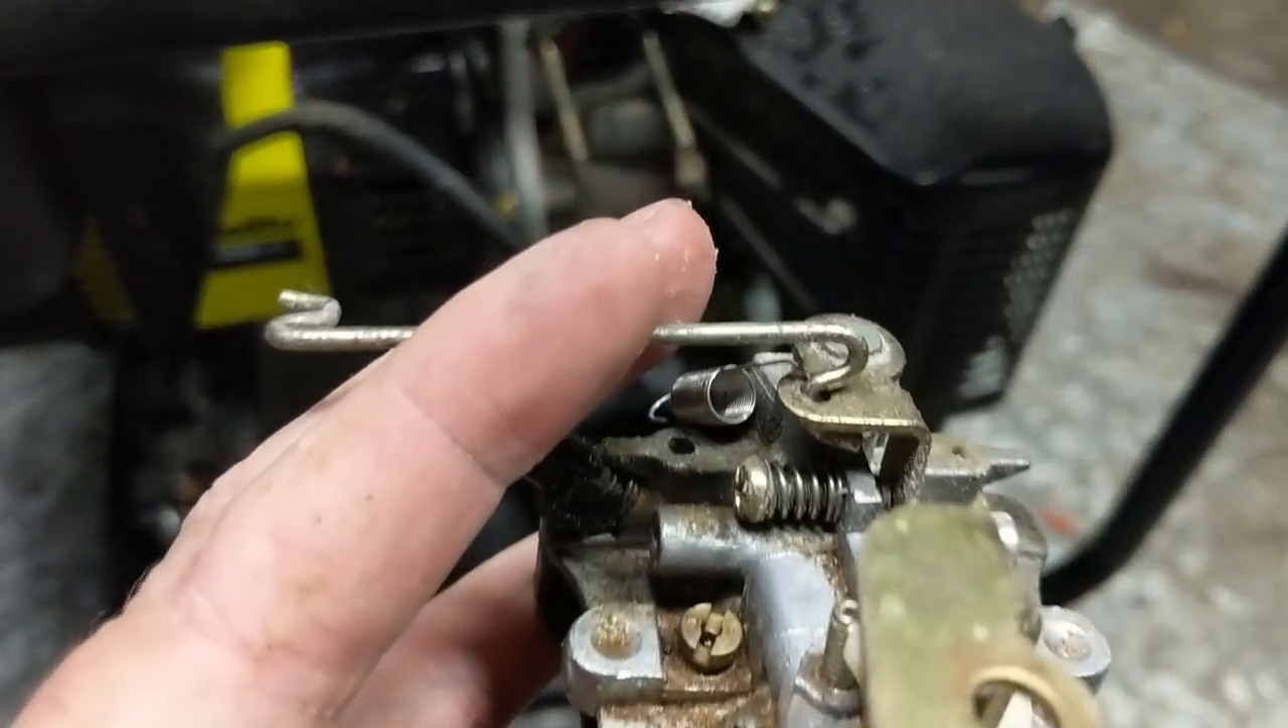So now that the carburetor is removed you just want to take note of how the linkage is hooked up.